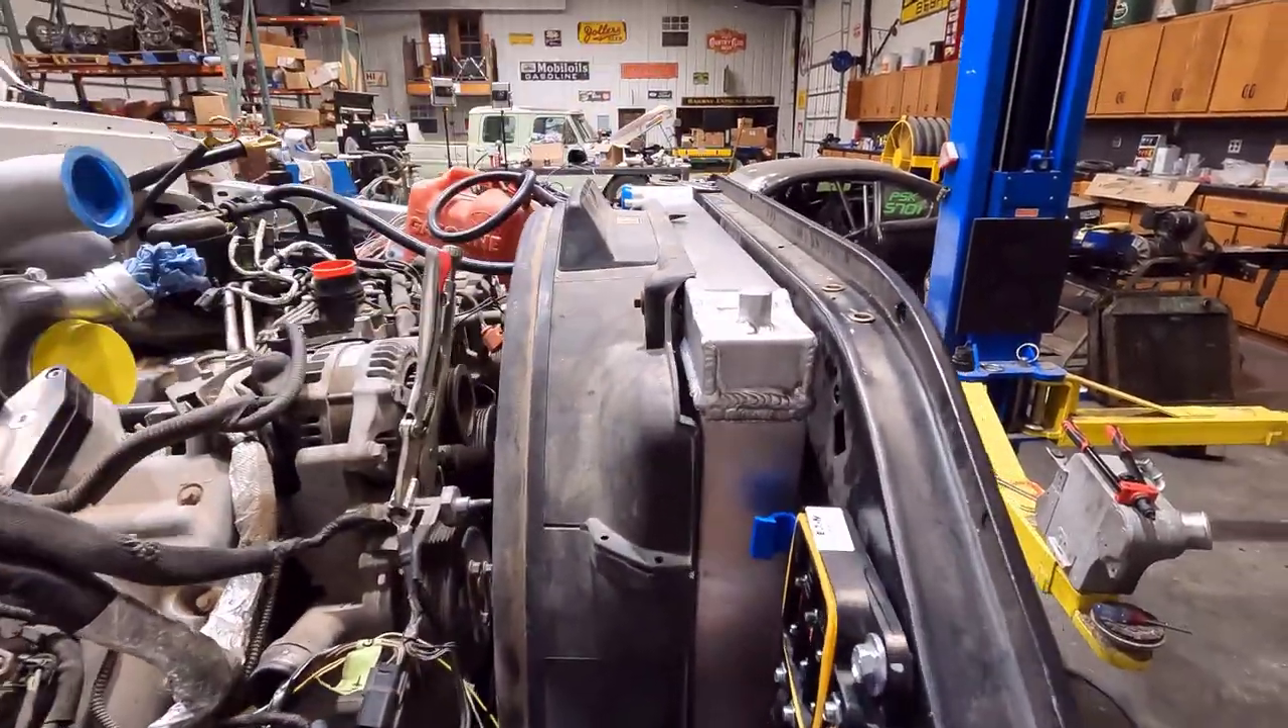I also got the radiator uh installed.